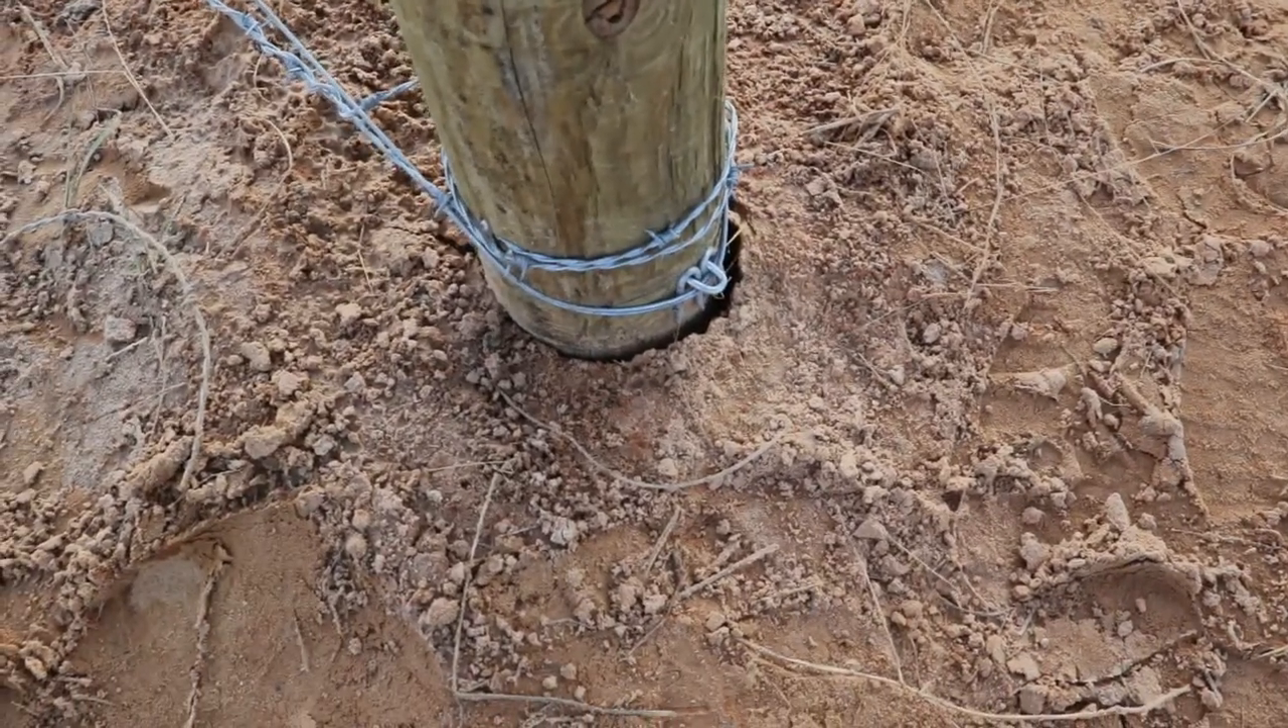Now, you can see the gap that formed as we tensioned it.